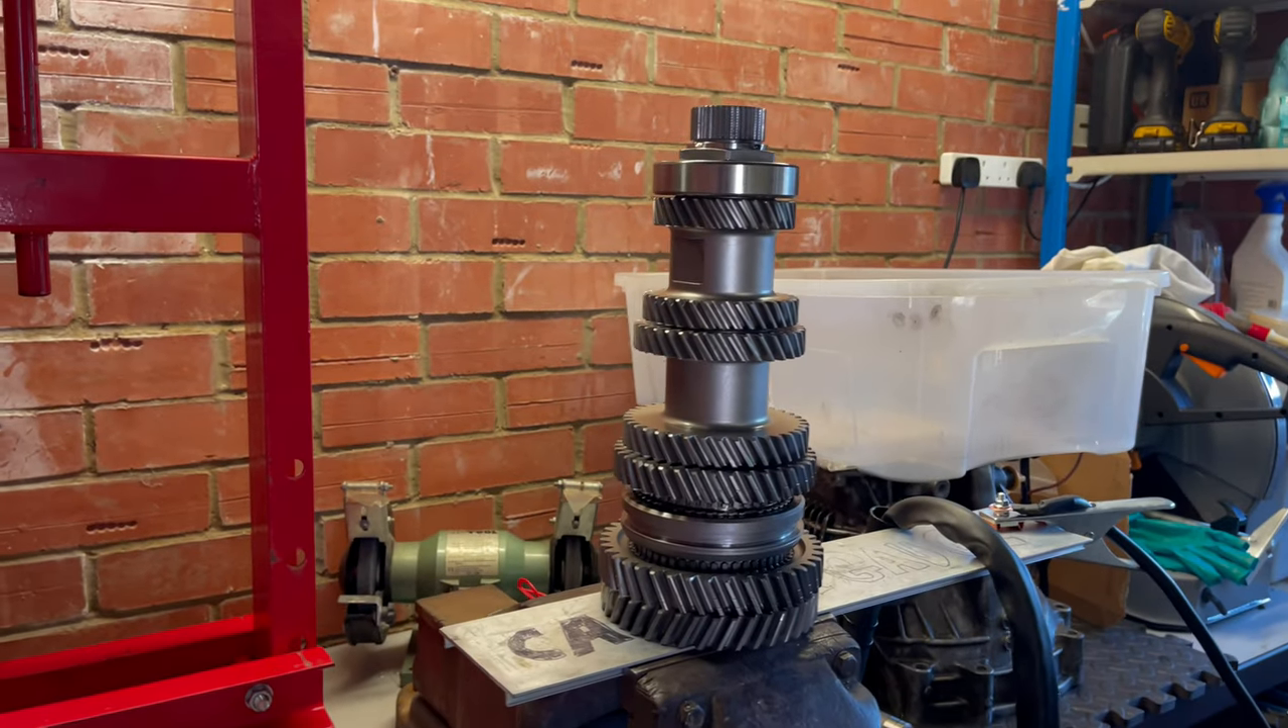But yeah that's the output shaft complete.